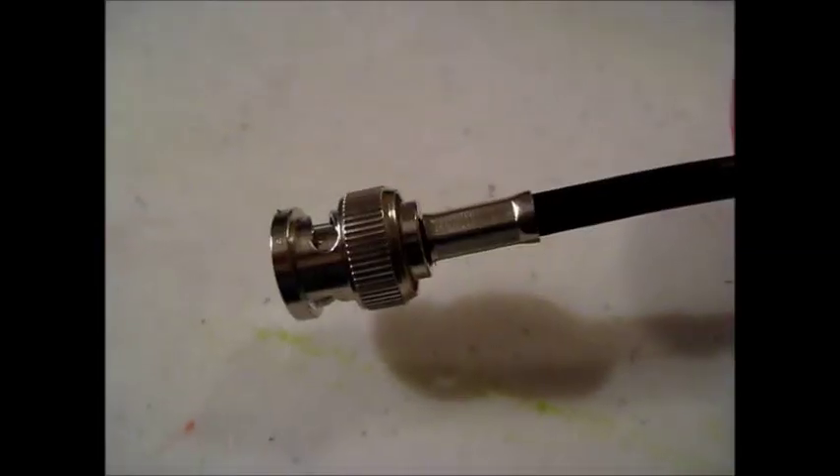So what I'll do is I'll bring this shield up trim it up and we'll go ahead with the crimp tool here and we'll crimp that connector on and we've successfully made a BNC connector.